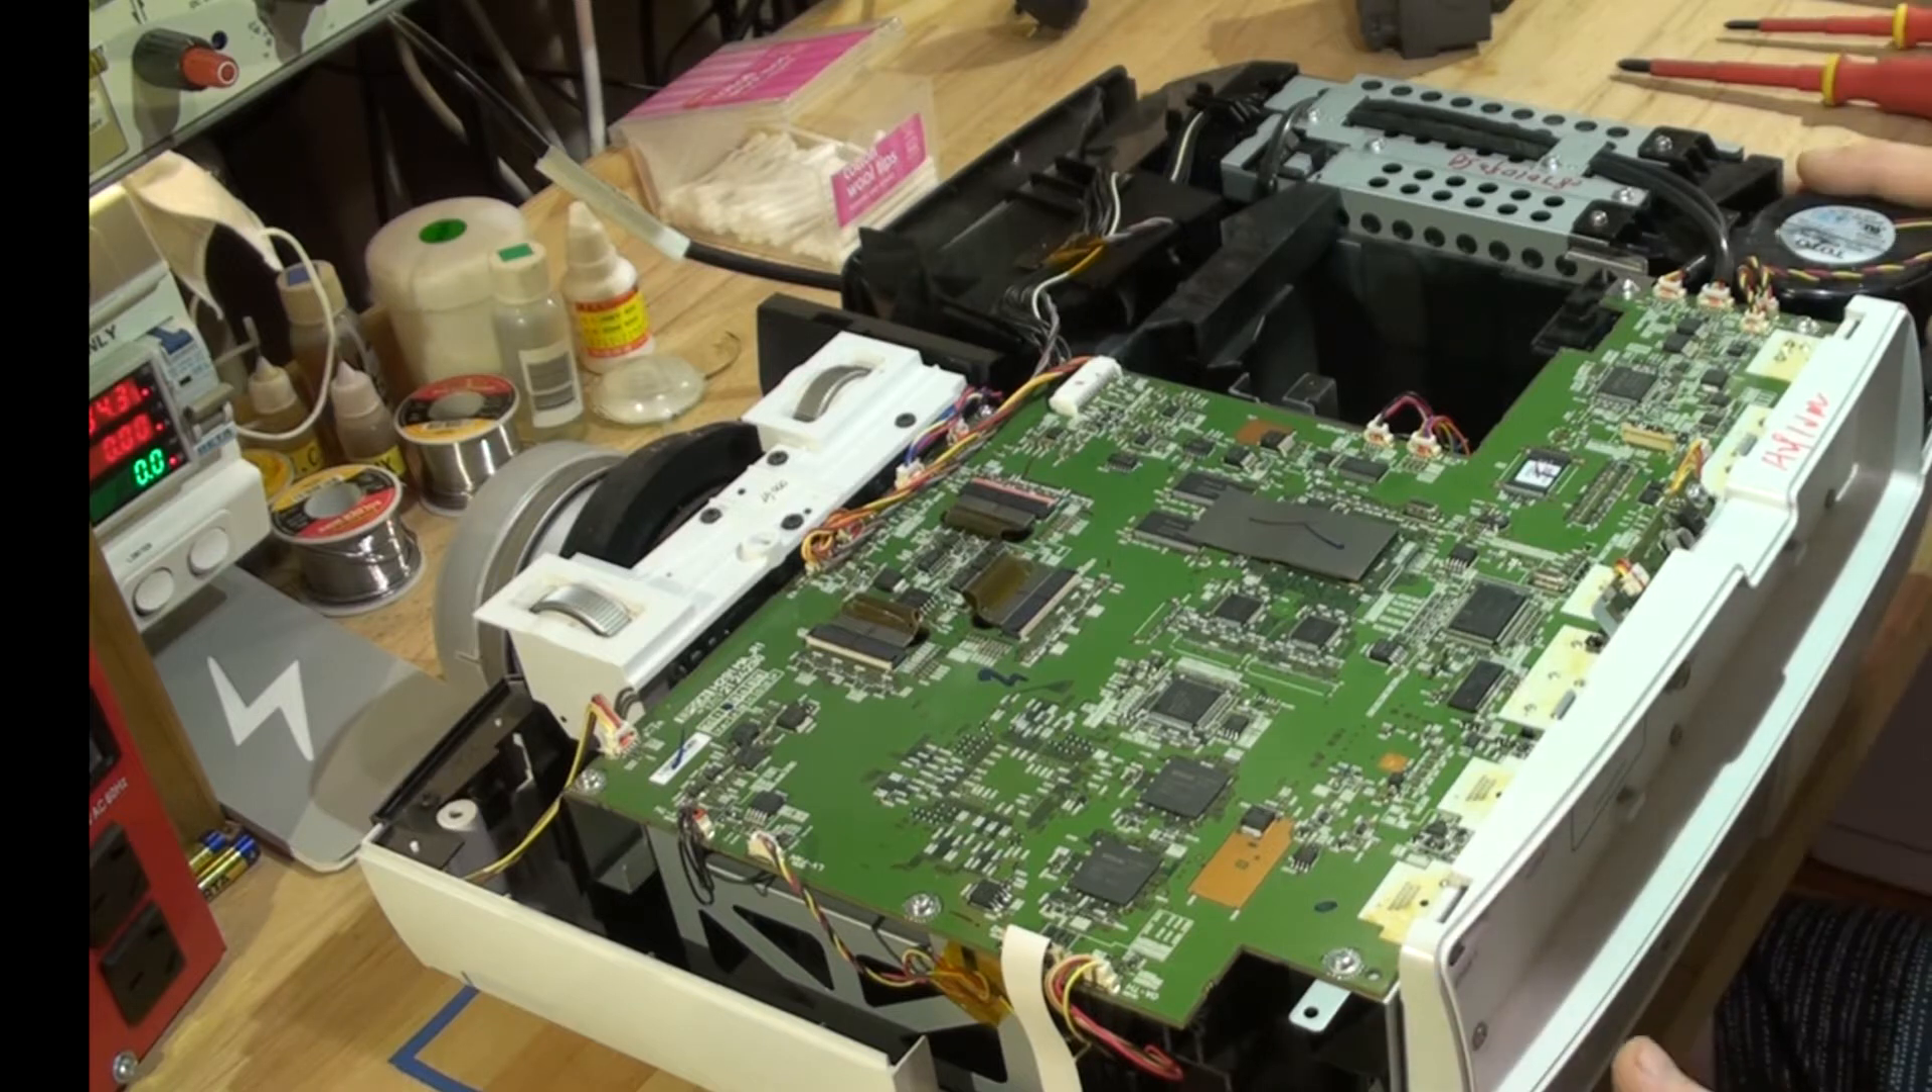So I have just taken the top off I haven't done anything else just took the top off and what we've got here is the main board.